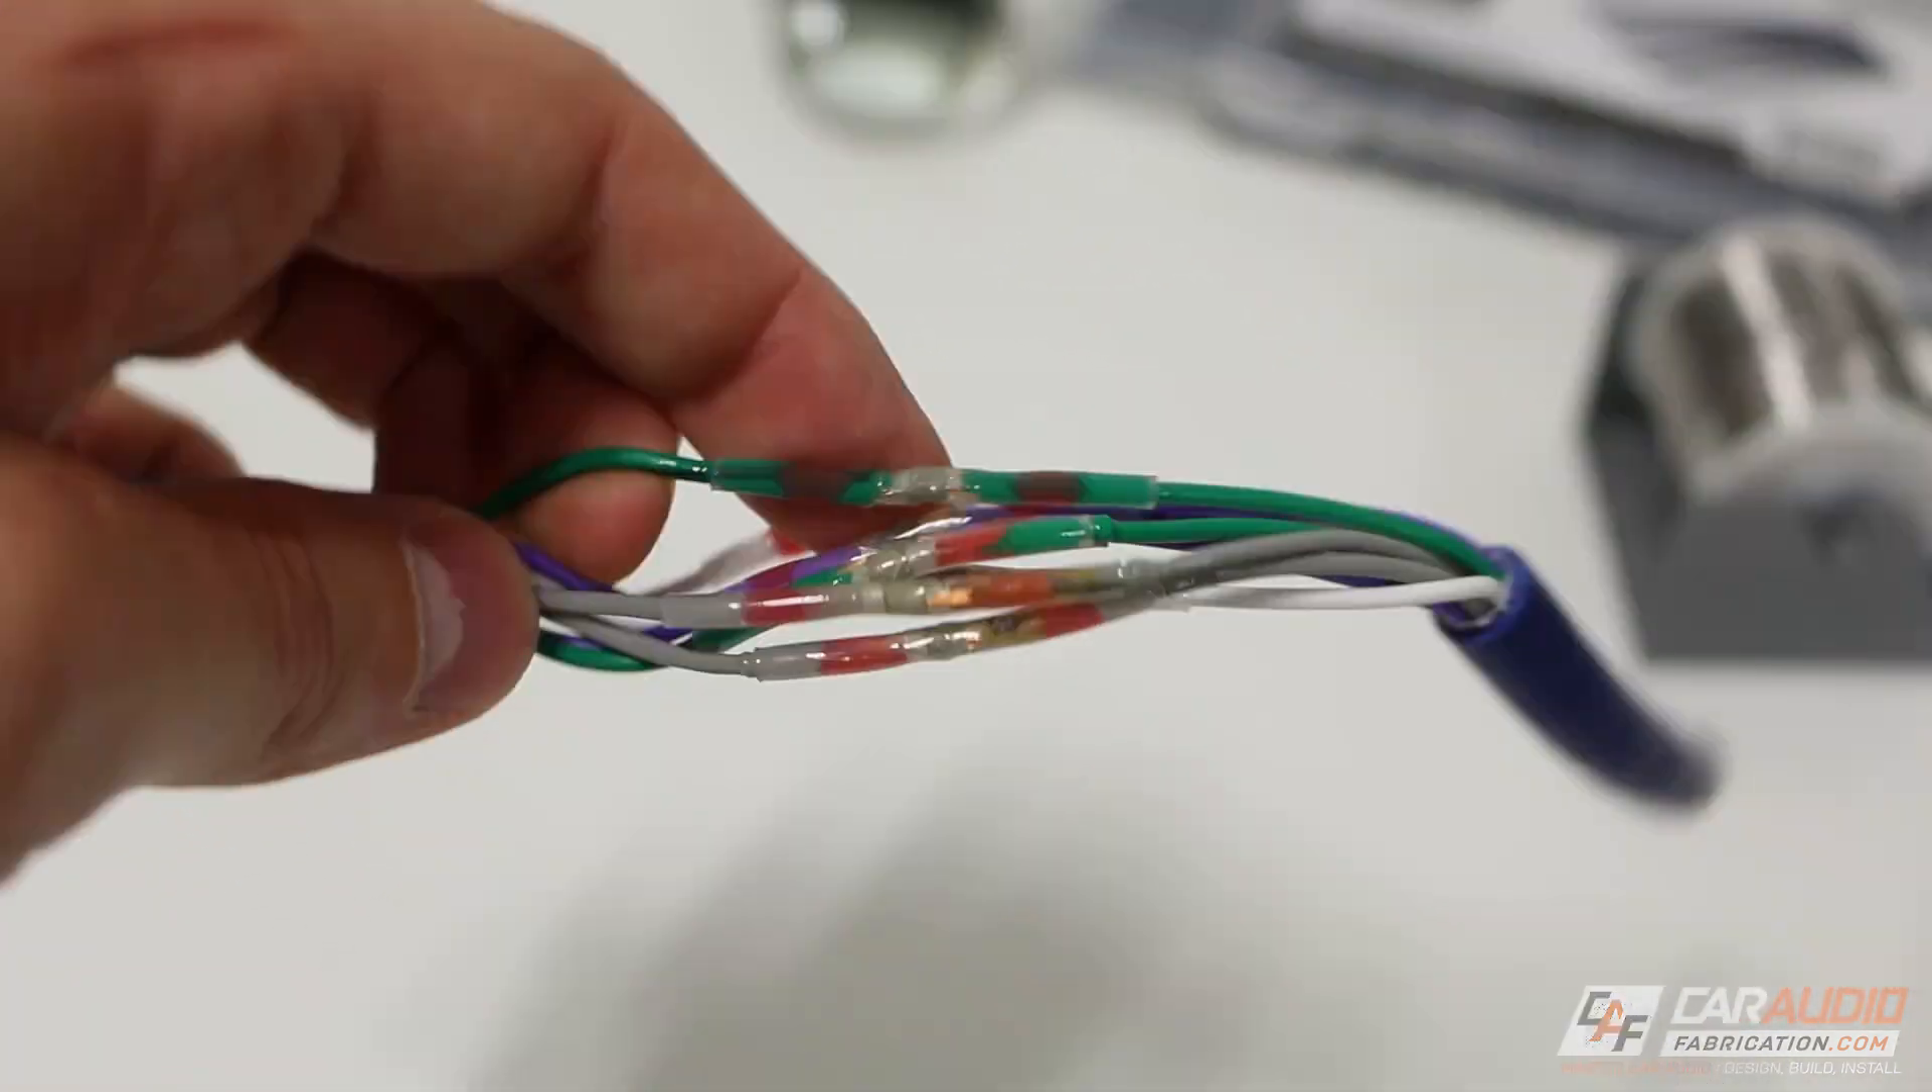So update here, I've got all the wires completely connected and made into this harness.